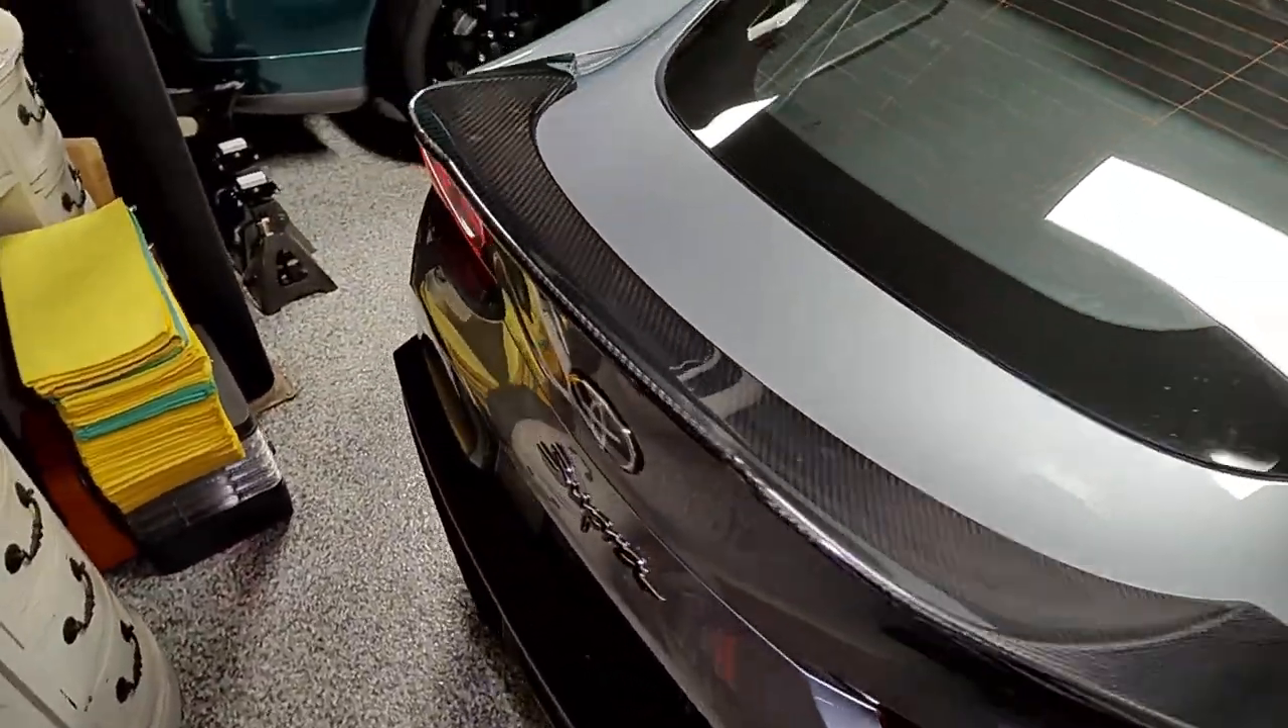And here is the alpha spoiler from a90 shop uh completely installed.